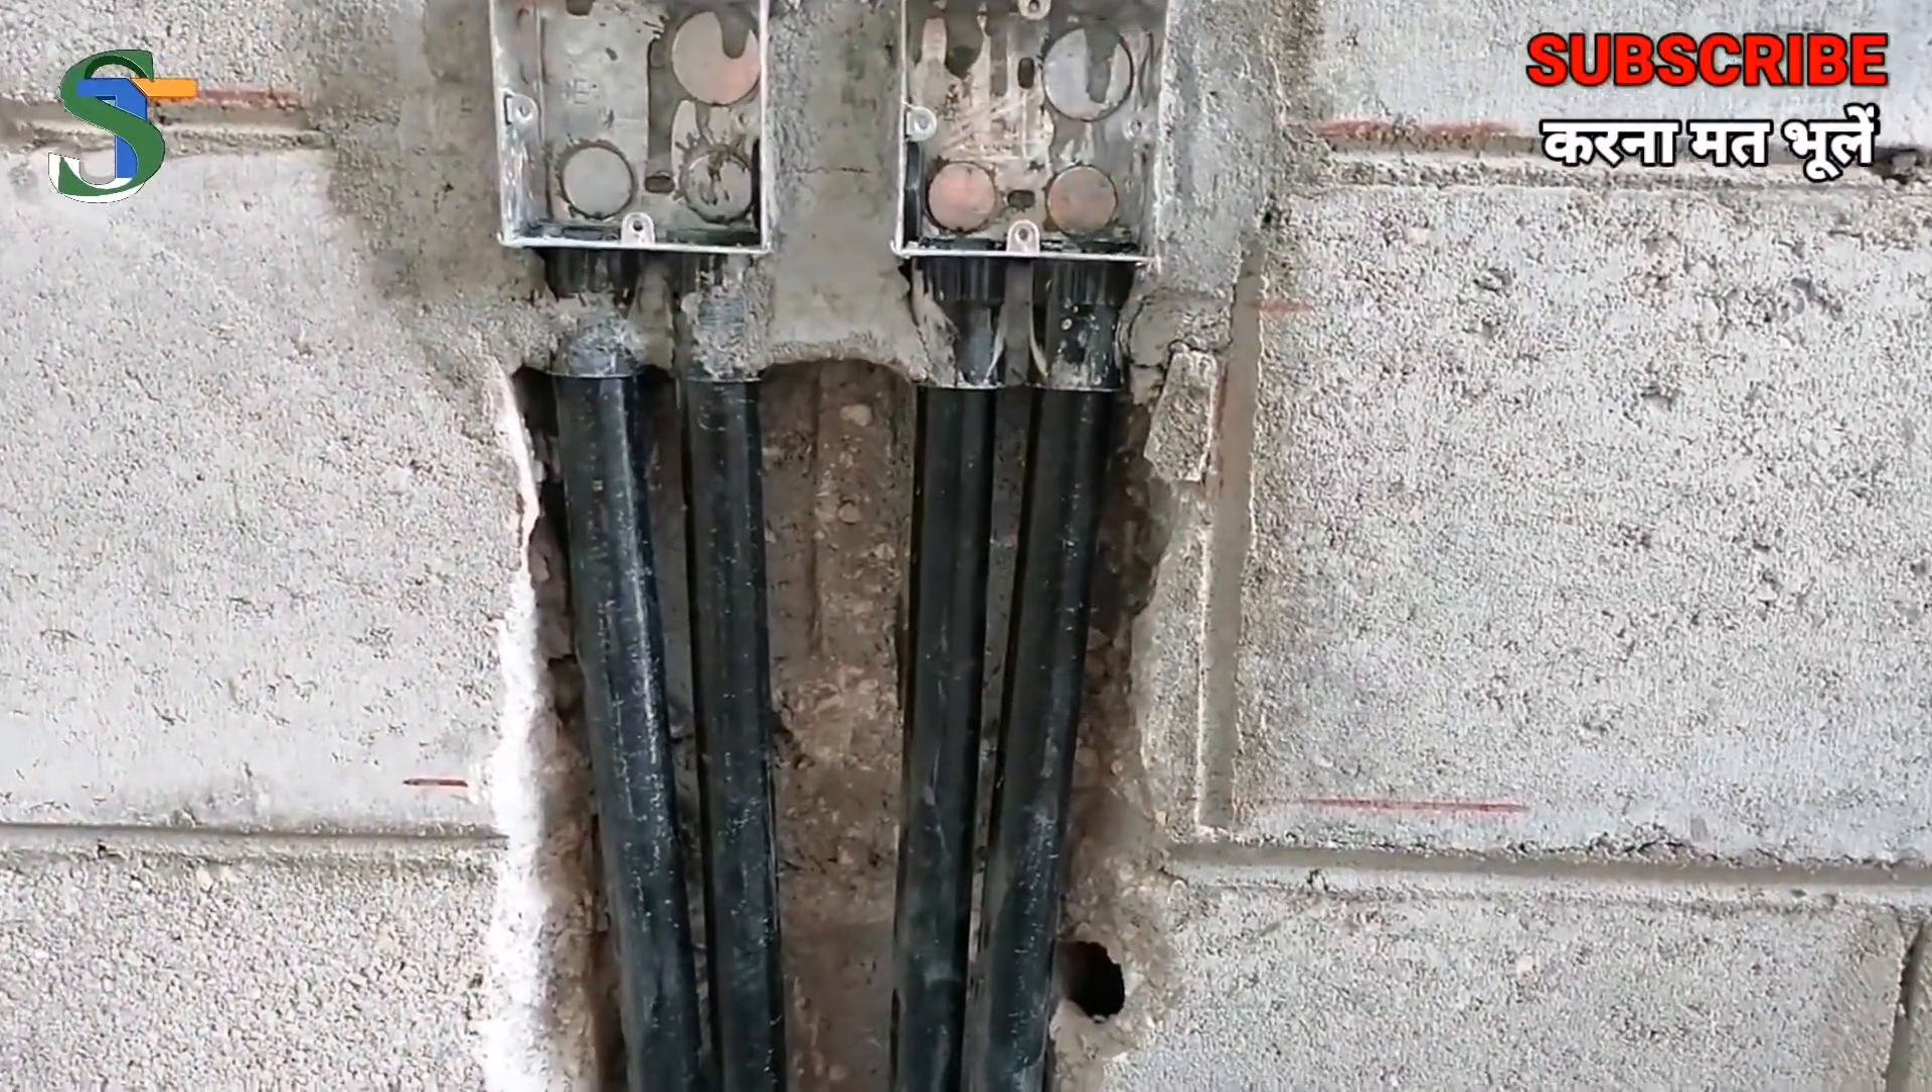دونوں بوکس میں دو دو ایڈاپٹر لگے ہیں چار پائپ ہمارا اچھے سے ریڈی ہو گیا۔